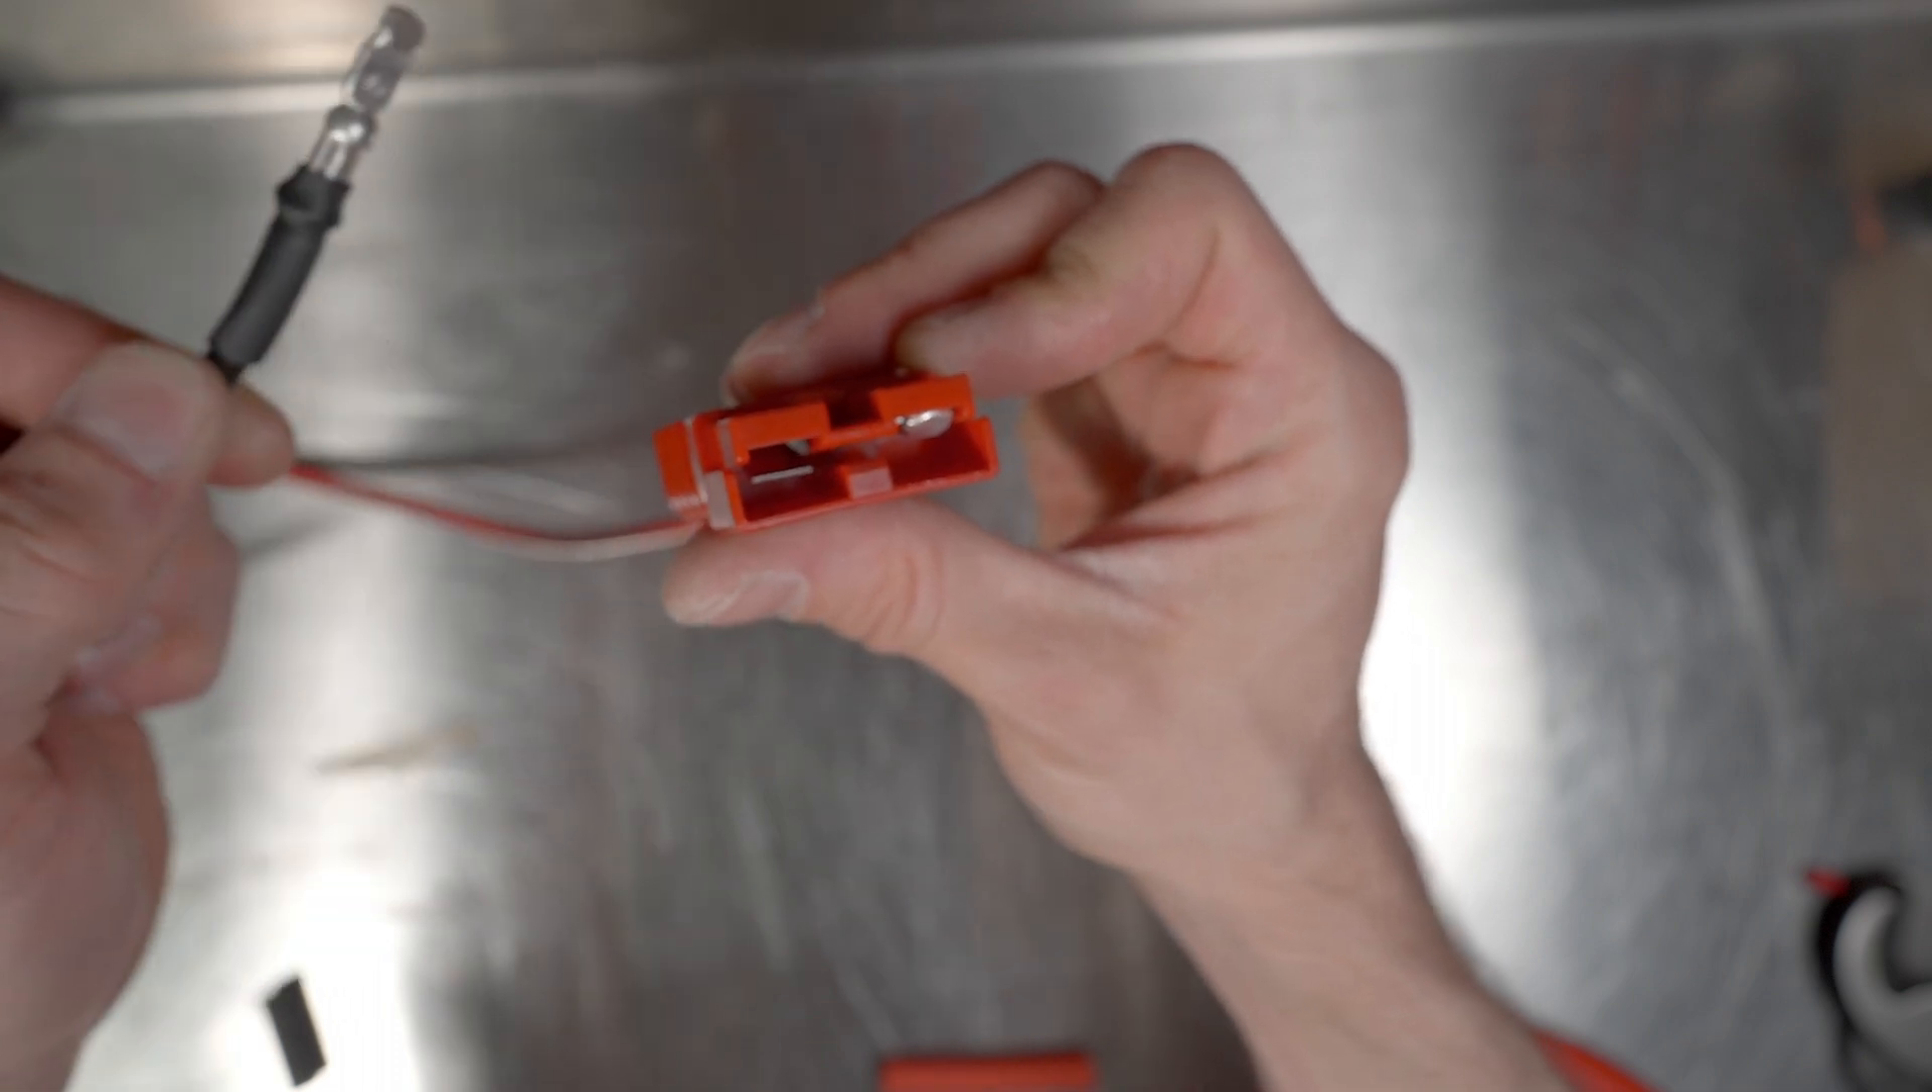We have our positive connected already.